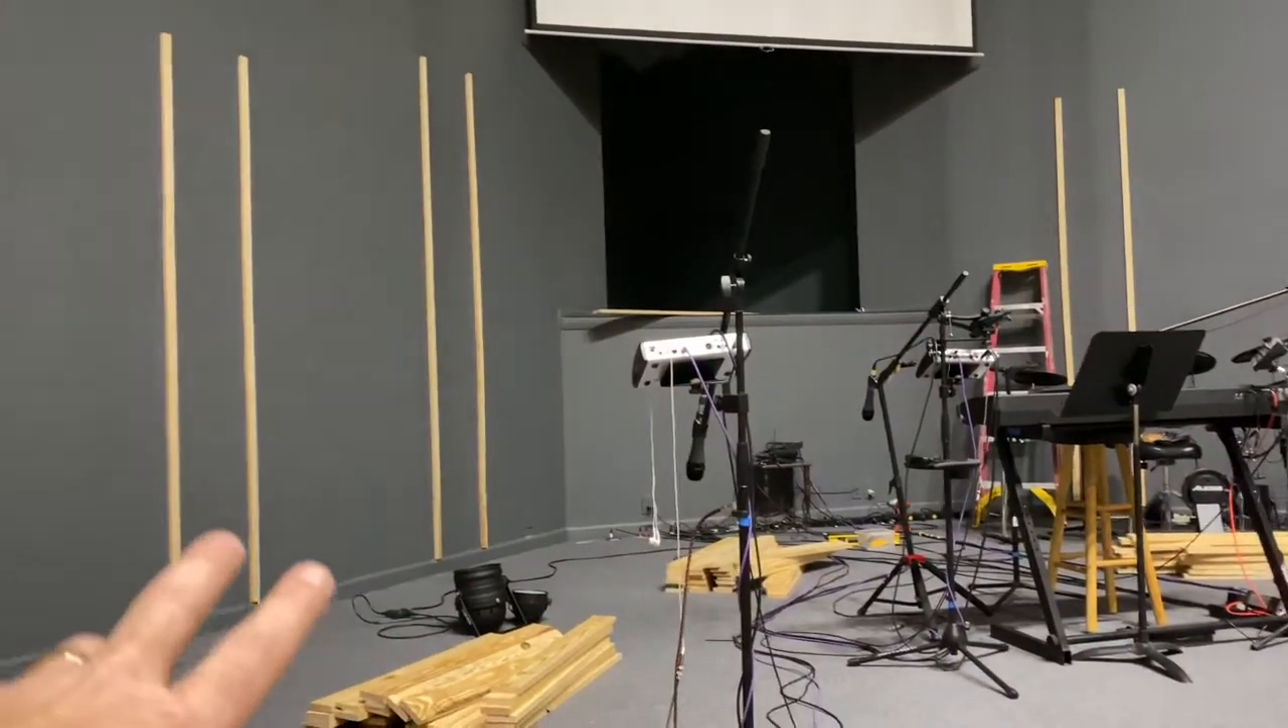All right so we've got our one by two strips put up and those are kind of like serving as our studs.